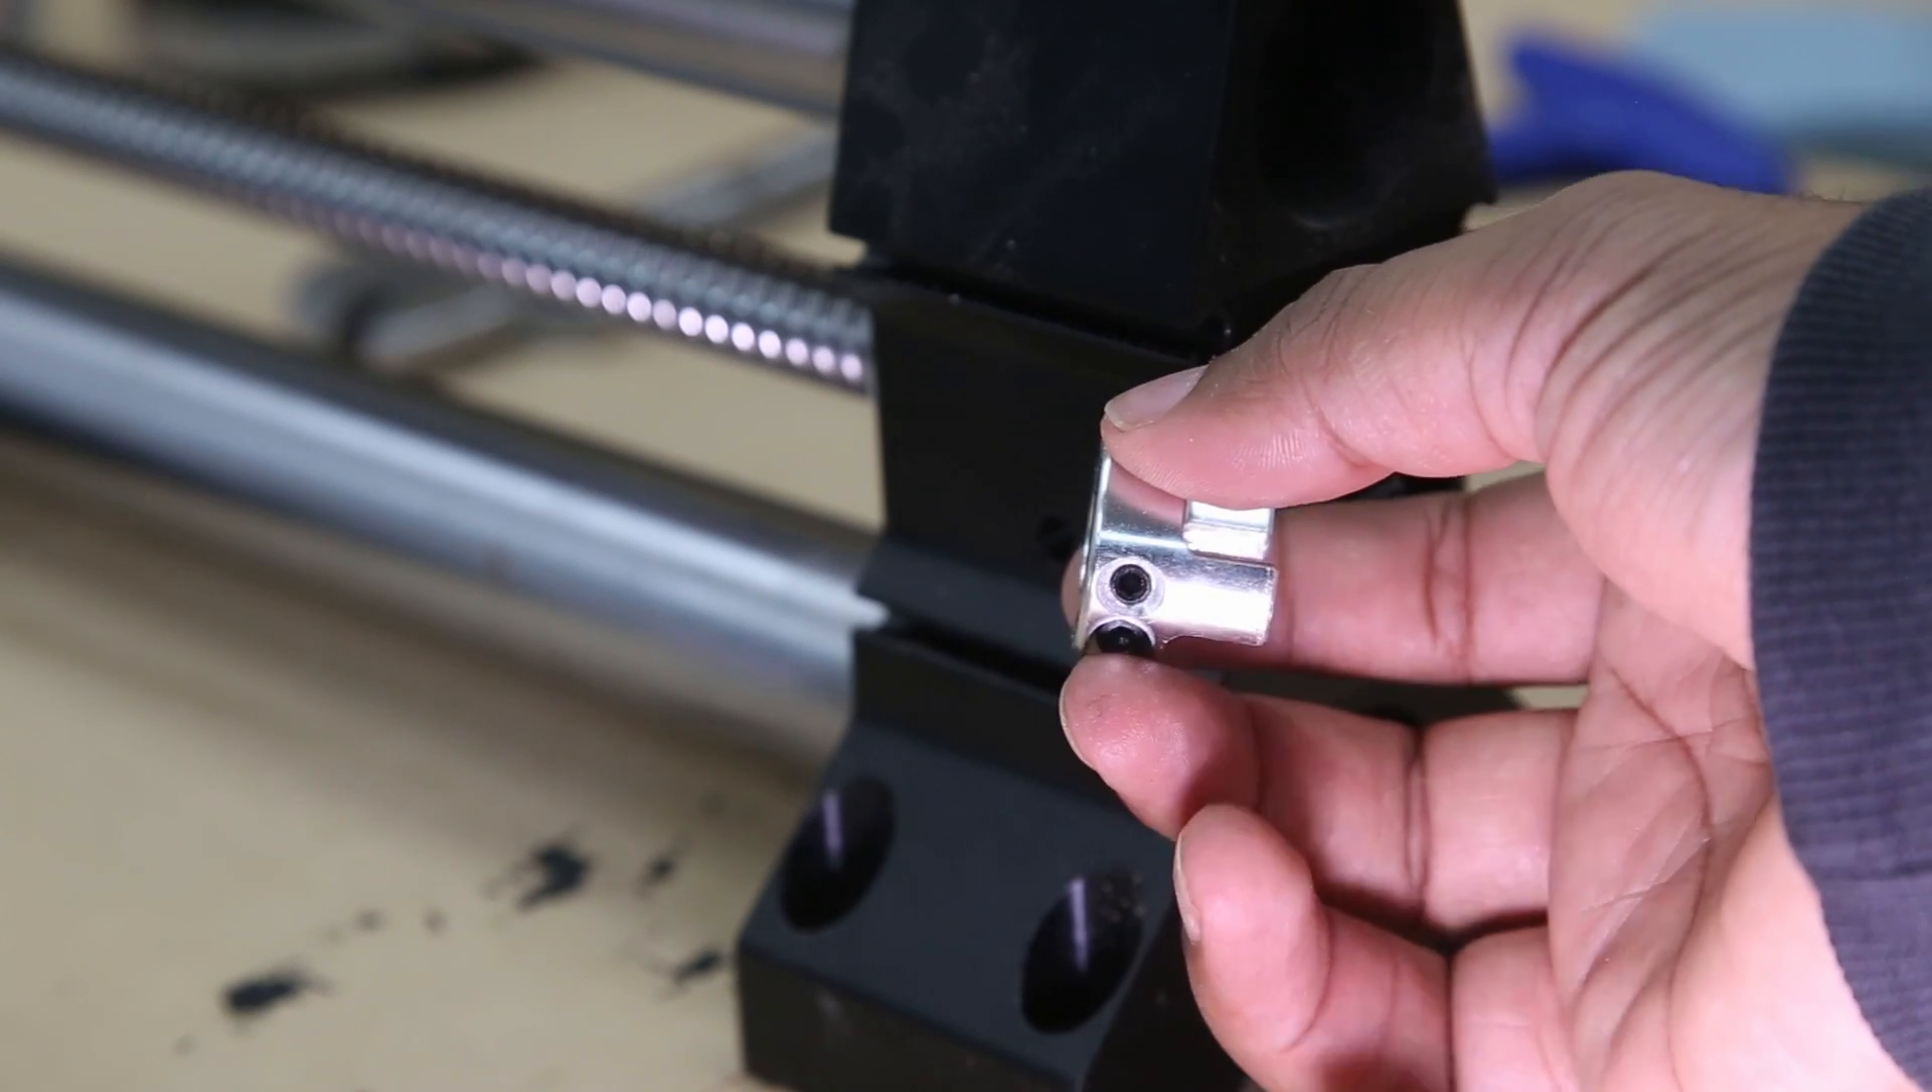So here is a close-up shot of the coupler once it's out and the two set screws.